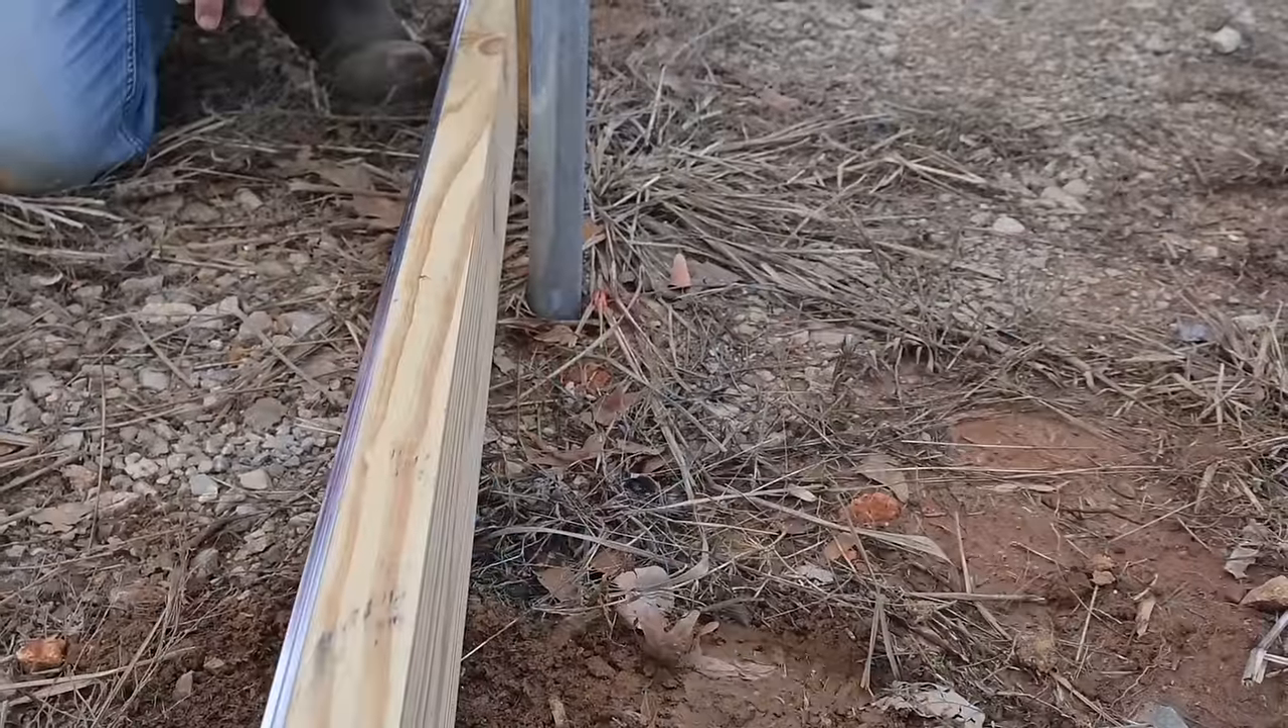And then here on this 40-foot long wall where this baseboard runs, this post right here was not driven into the ground perfectly in line with all of the others, and it's left about a one-inch gap right down here.